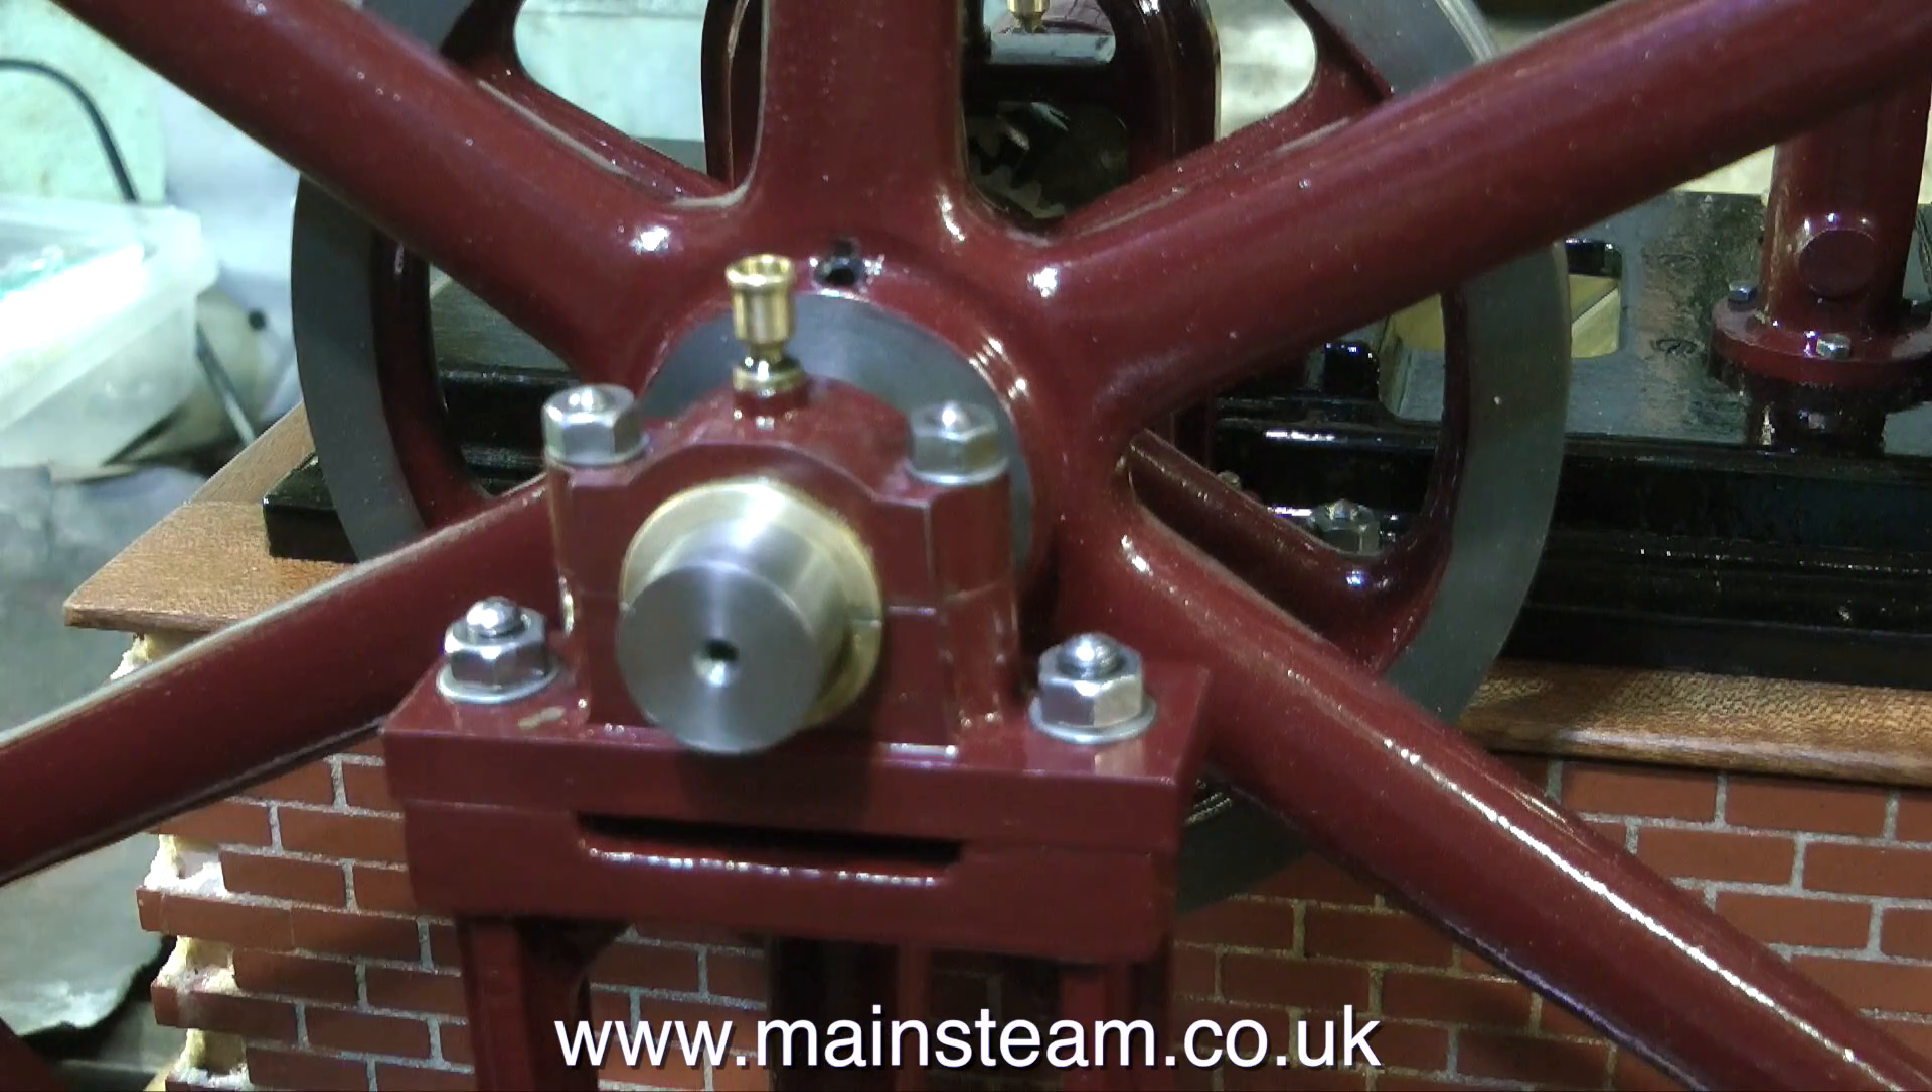Here's the pedestal going in place, and everything's looking good.